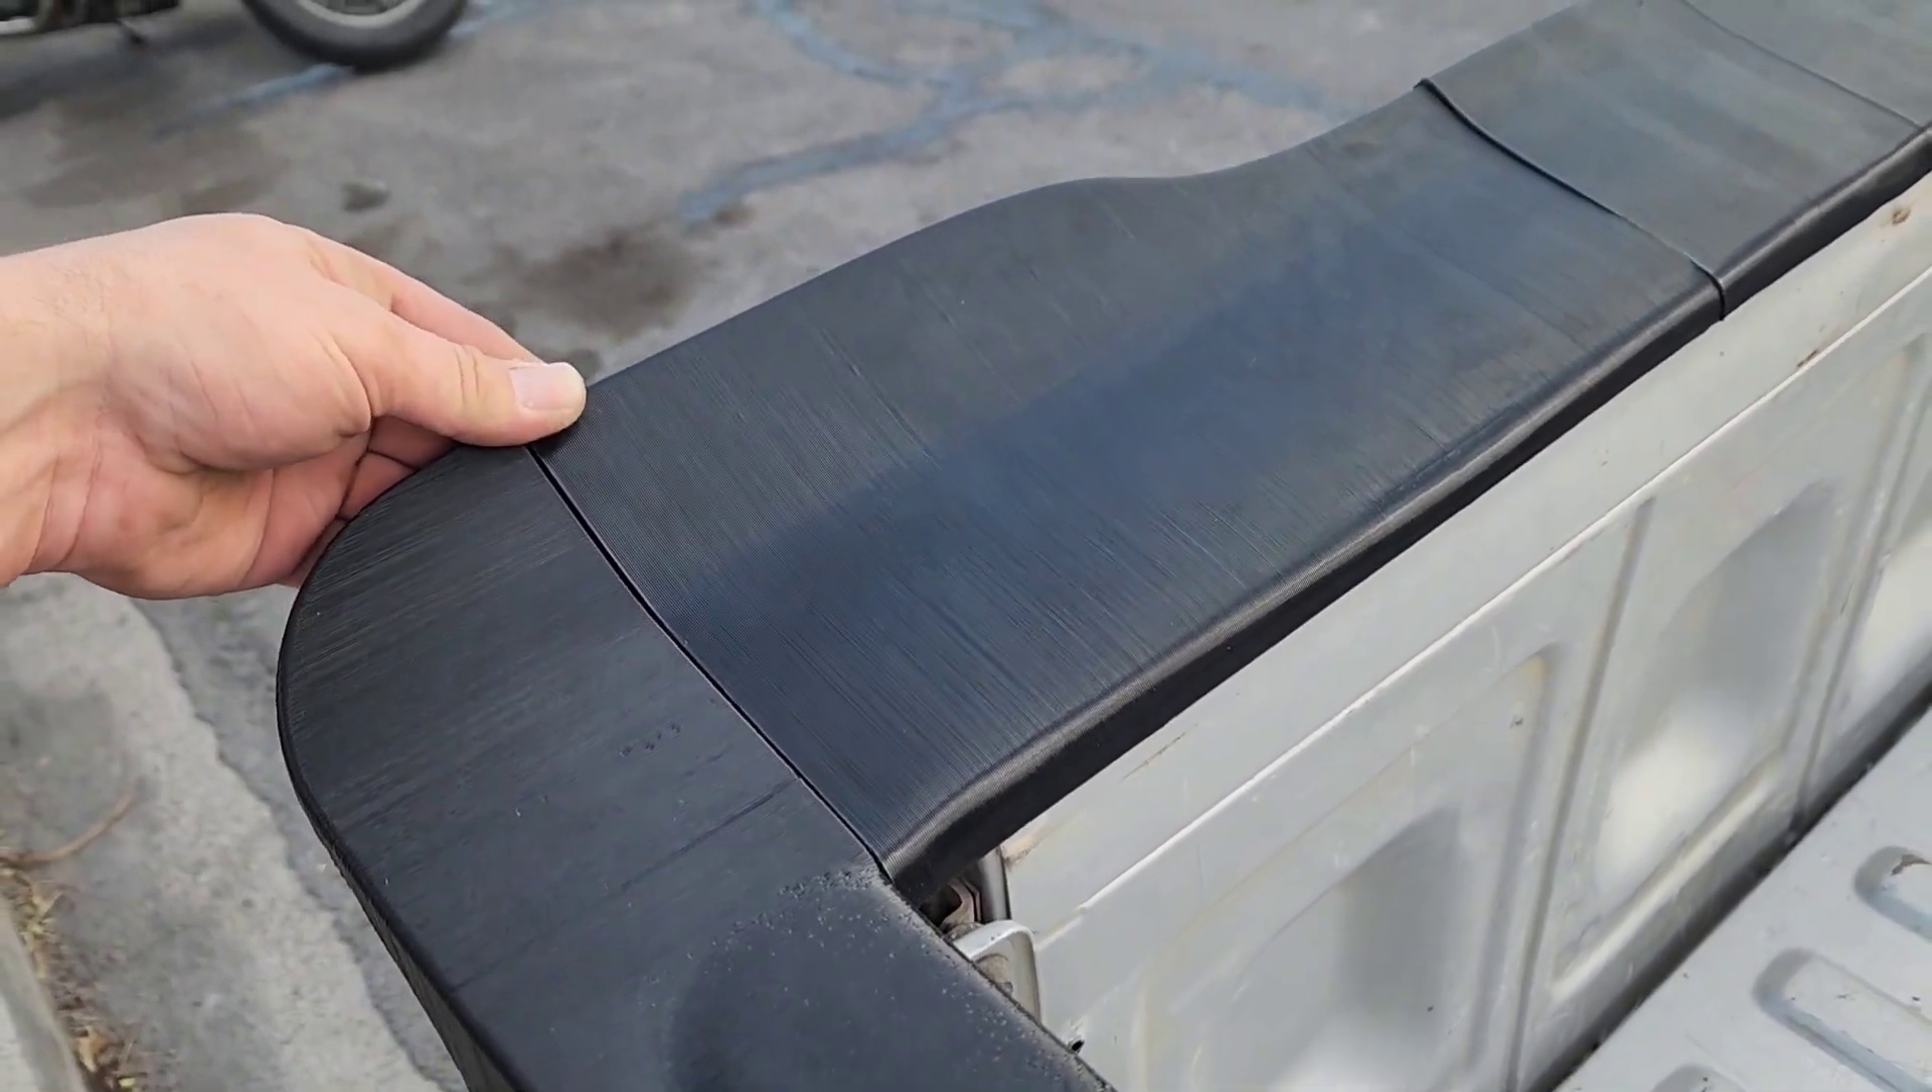Okay so now we got all our pieces down and lined up super nice.